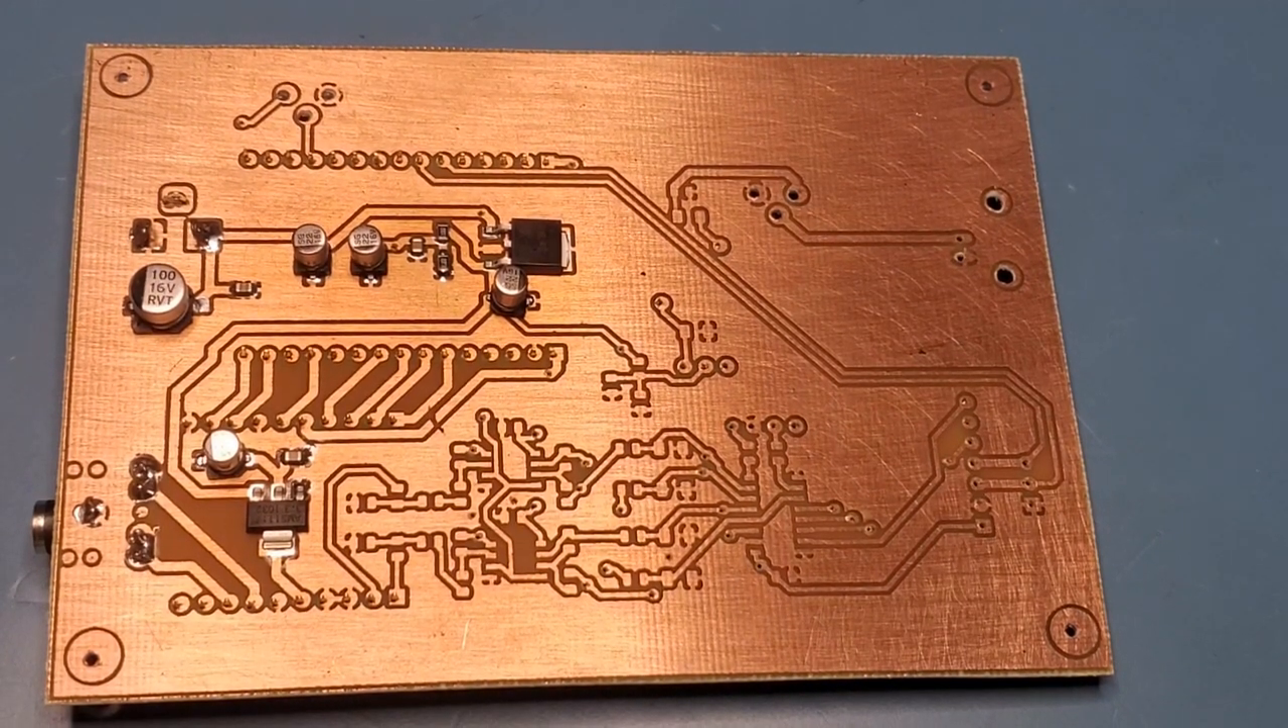So here's the board here. And as you can see, I've started to build it up.